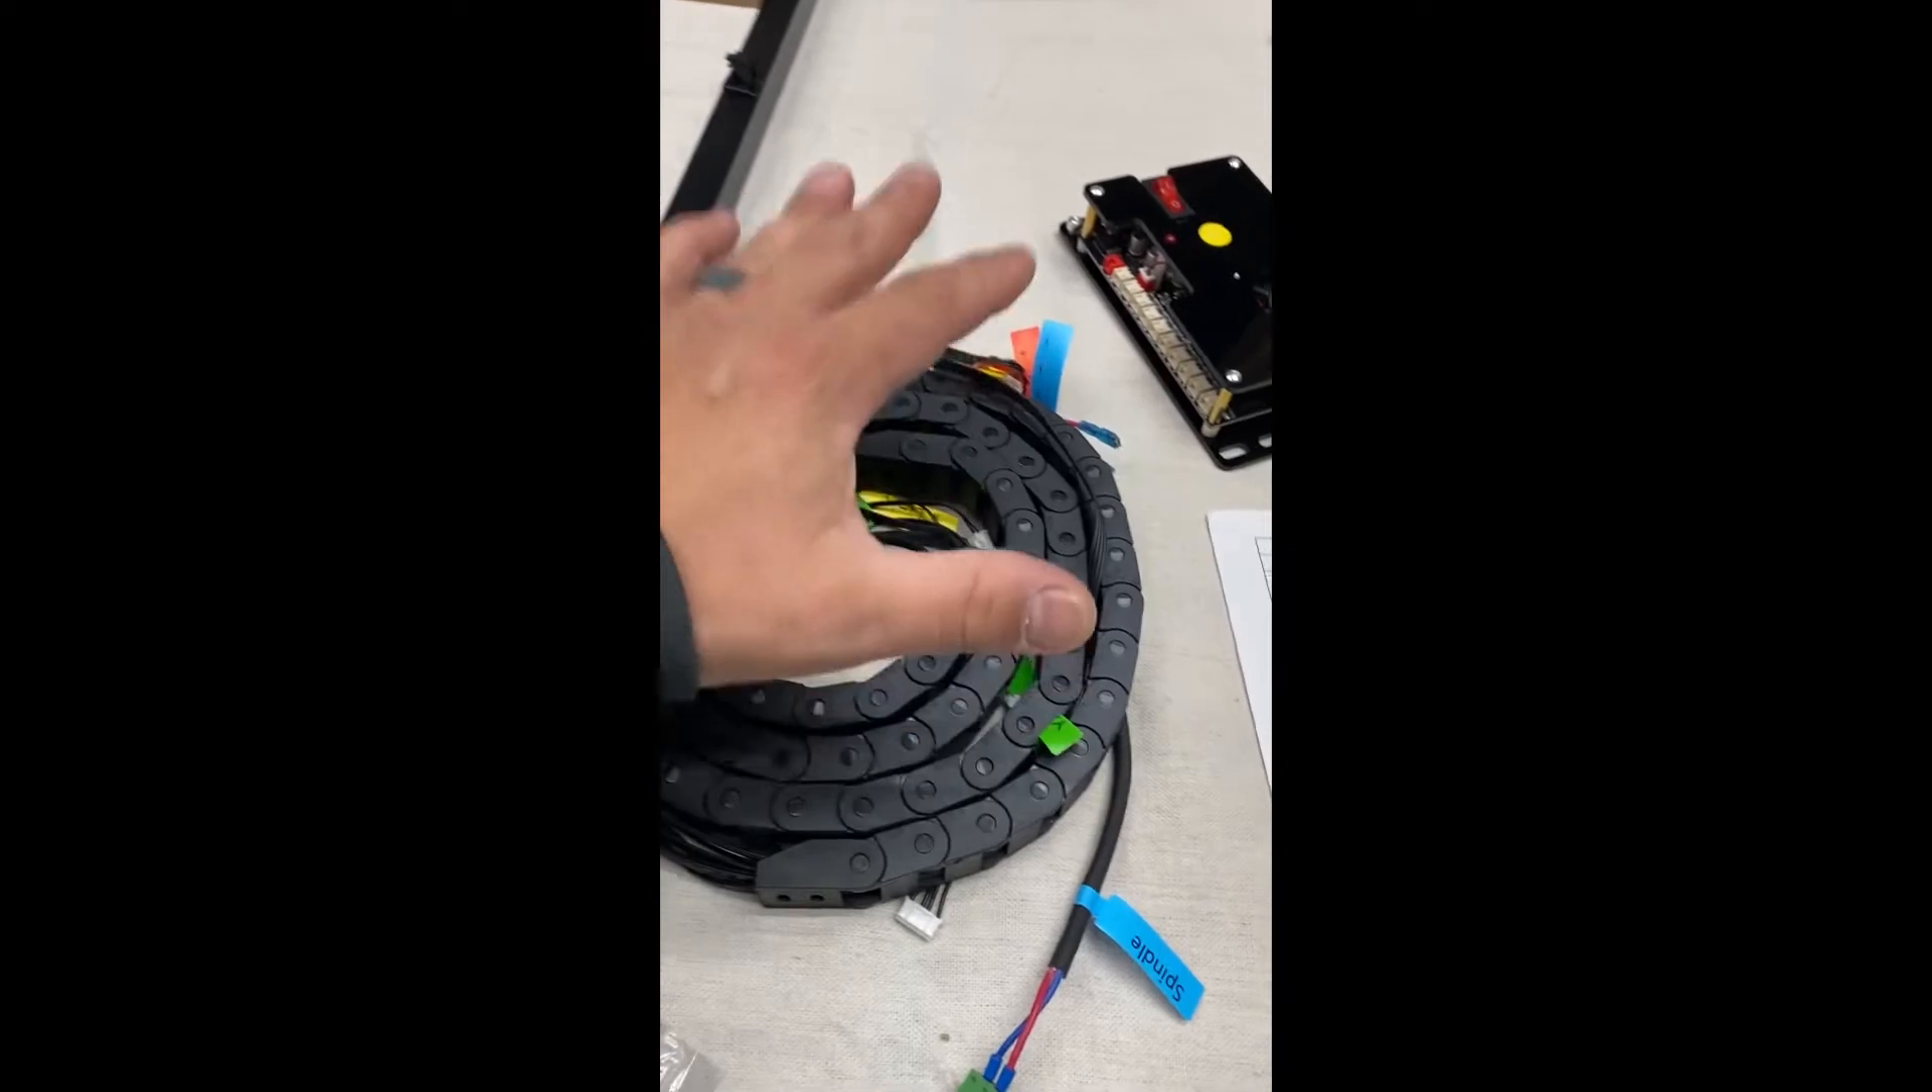Now what's left is I have get the drag chain installed and then the control board and get everything wired up.